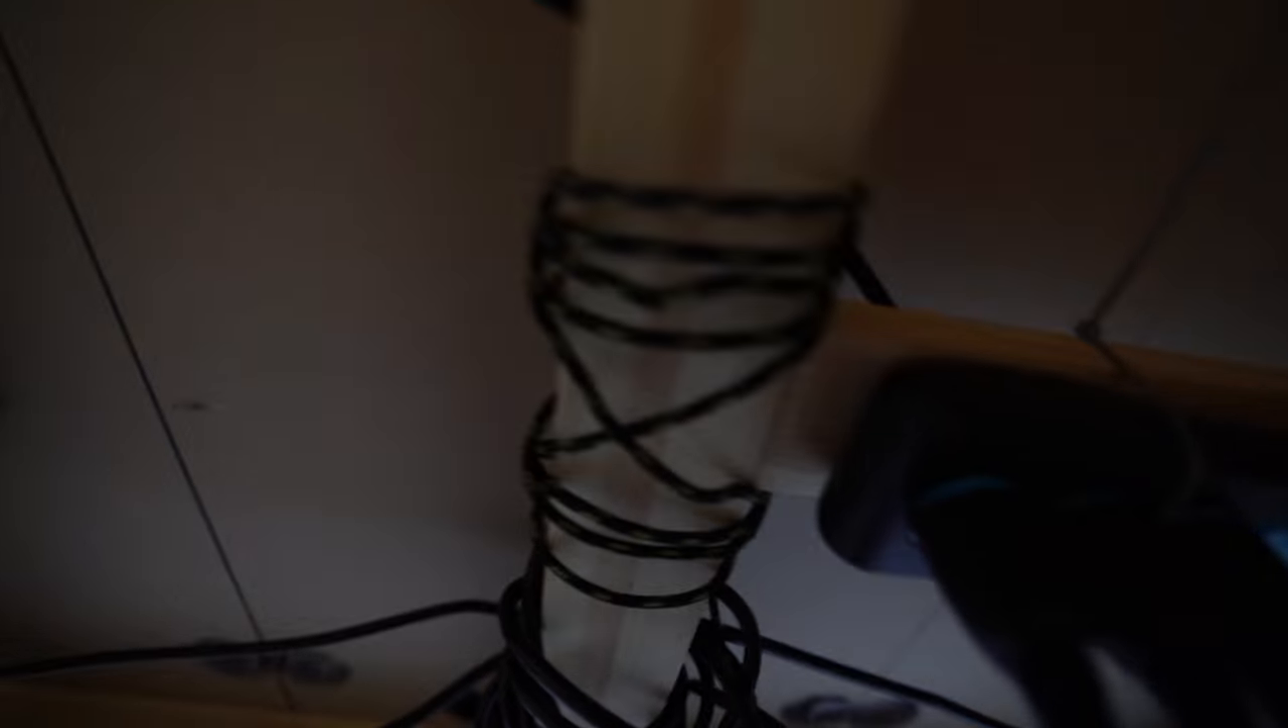I've wrapped some of the cords a couple of times around this beam.